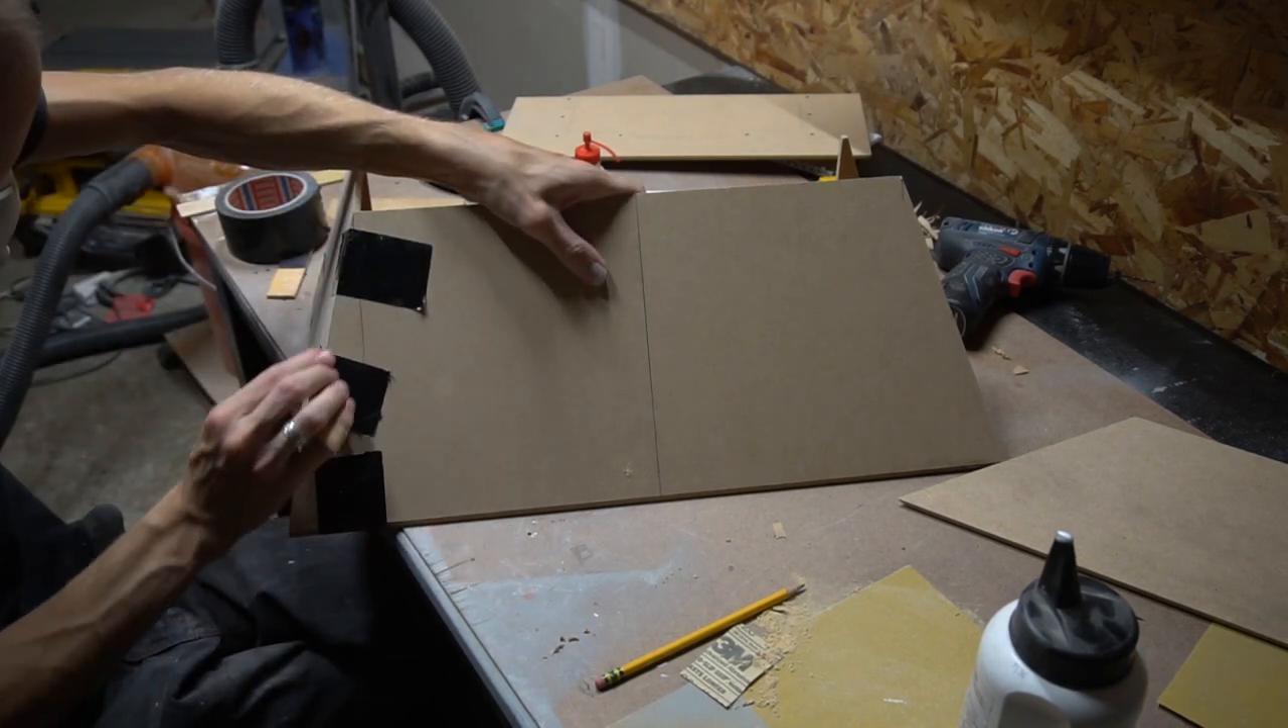The panels were cut from MDF and glued together. I fixed the whole construction with duct tape for drying.